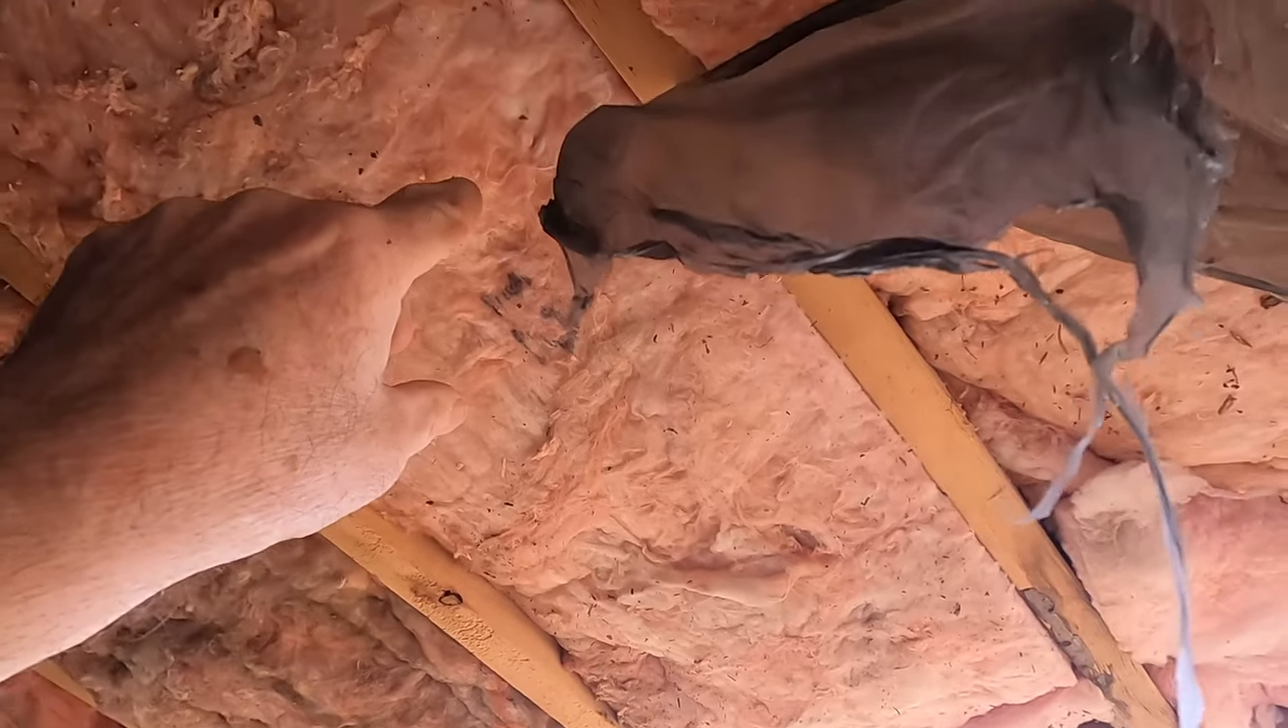All right, so I've got insulation all tucked up back in inside here in the joists.